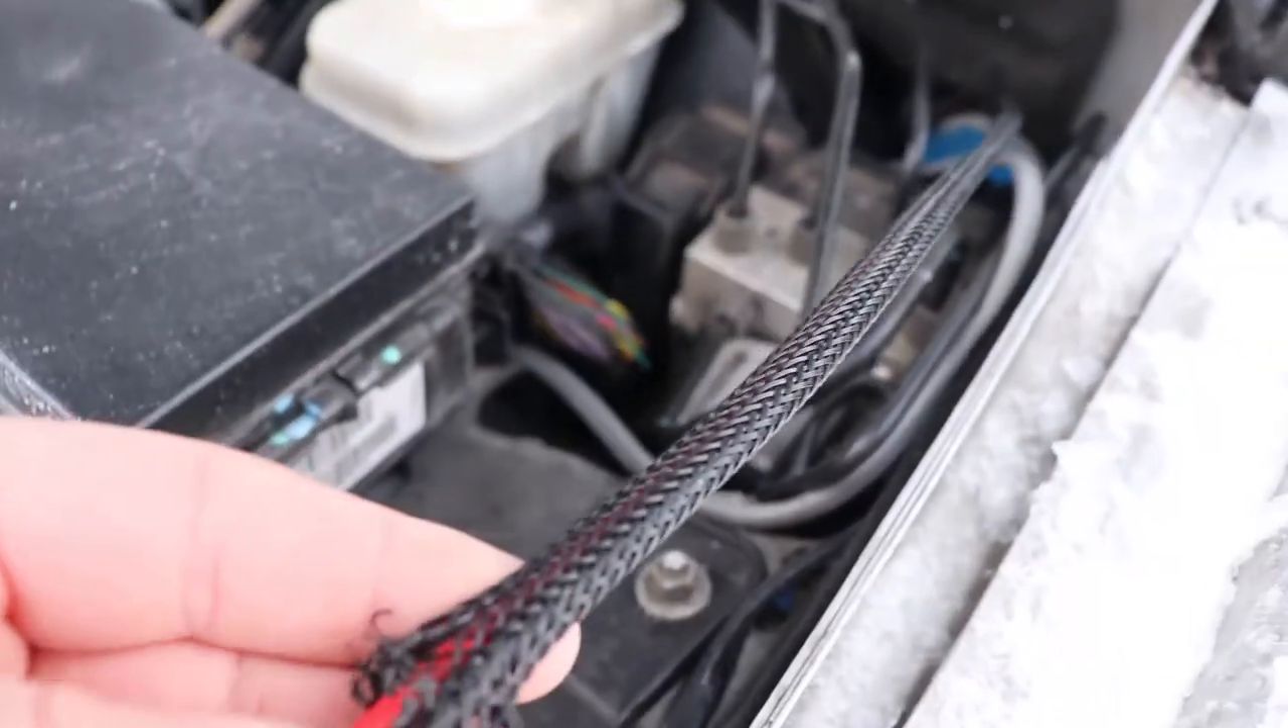I've got the loom on the black and the red.